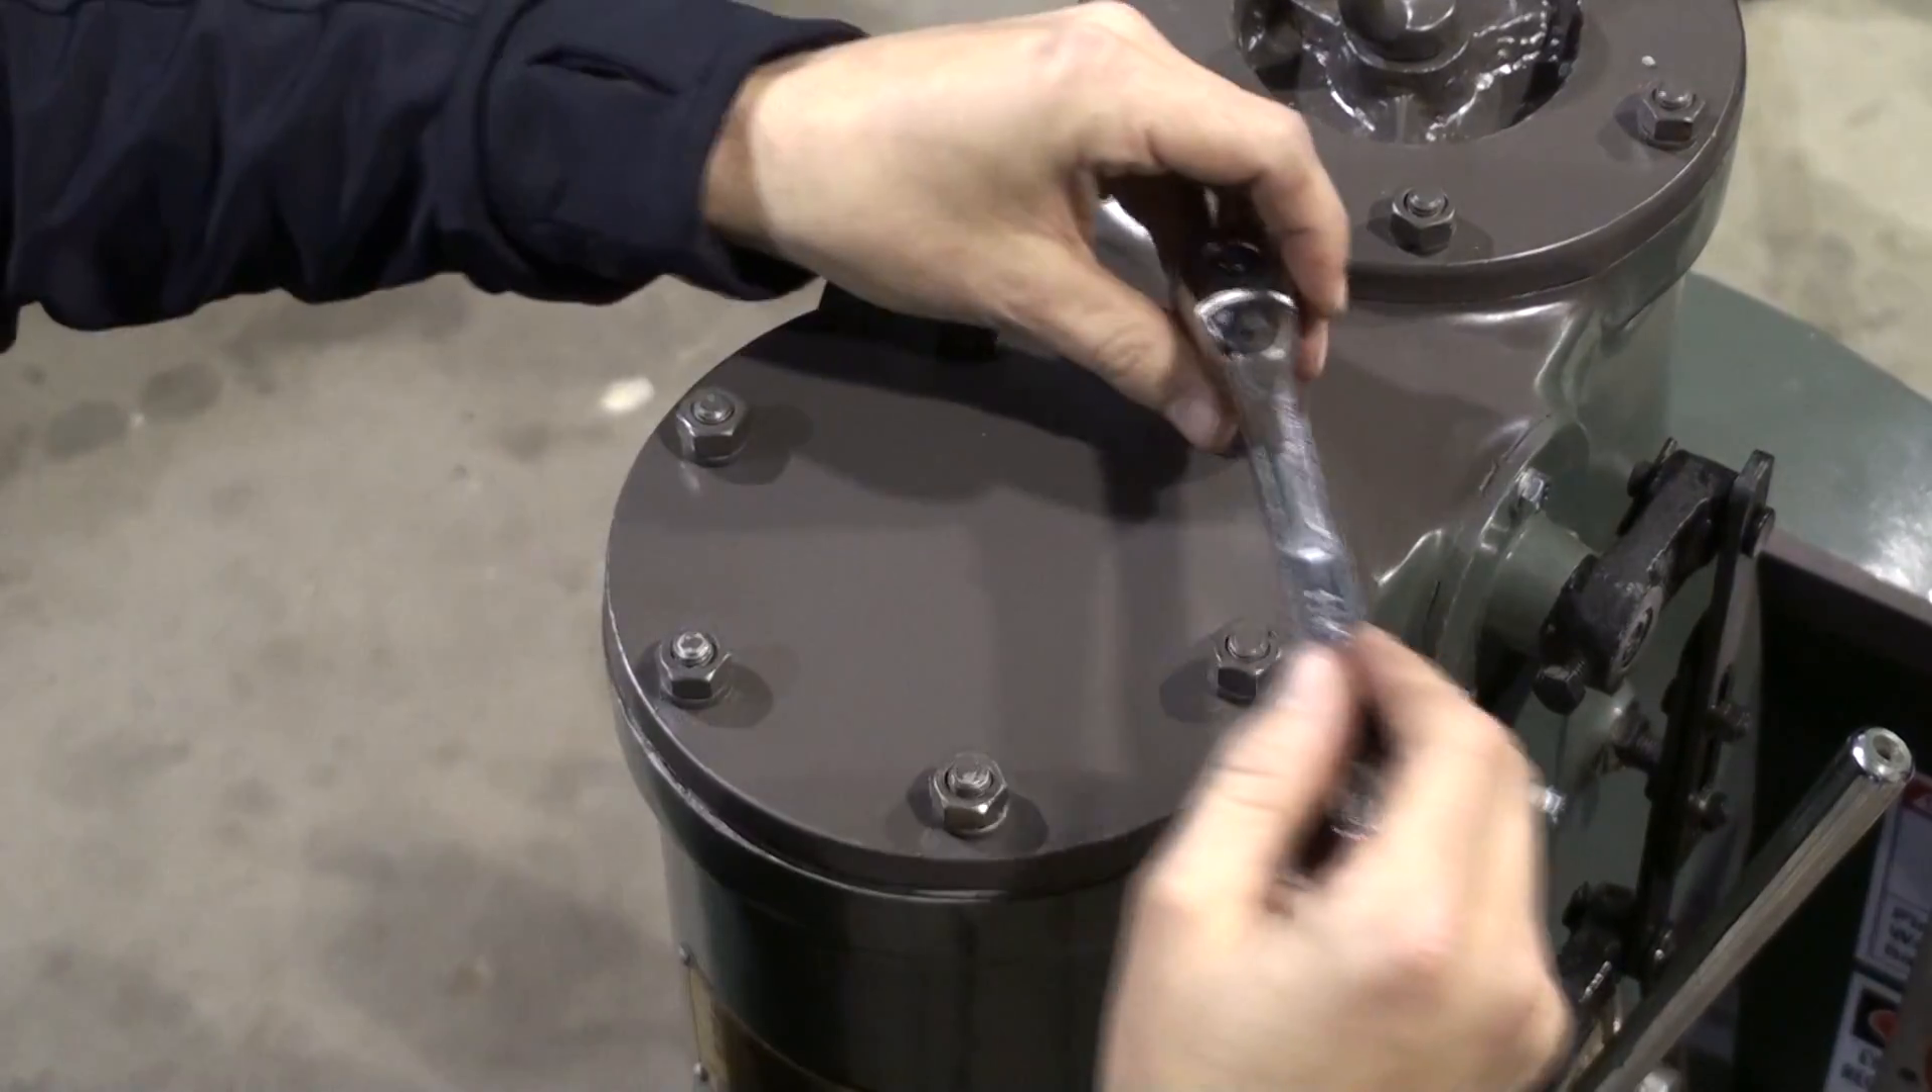Now I've got the top cap back on.